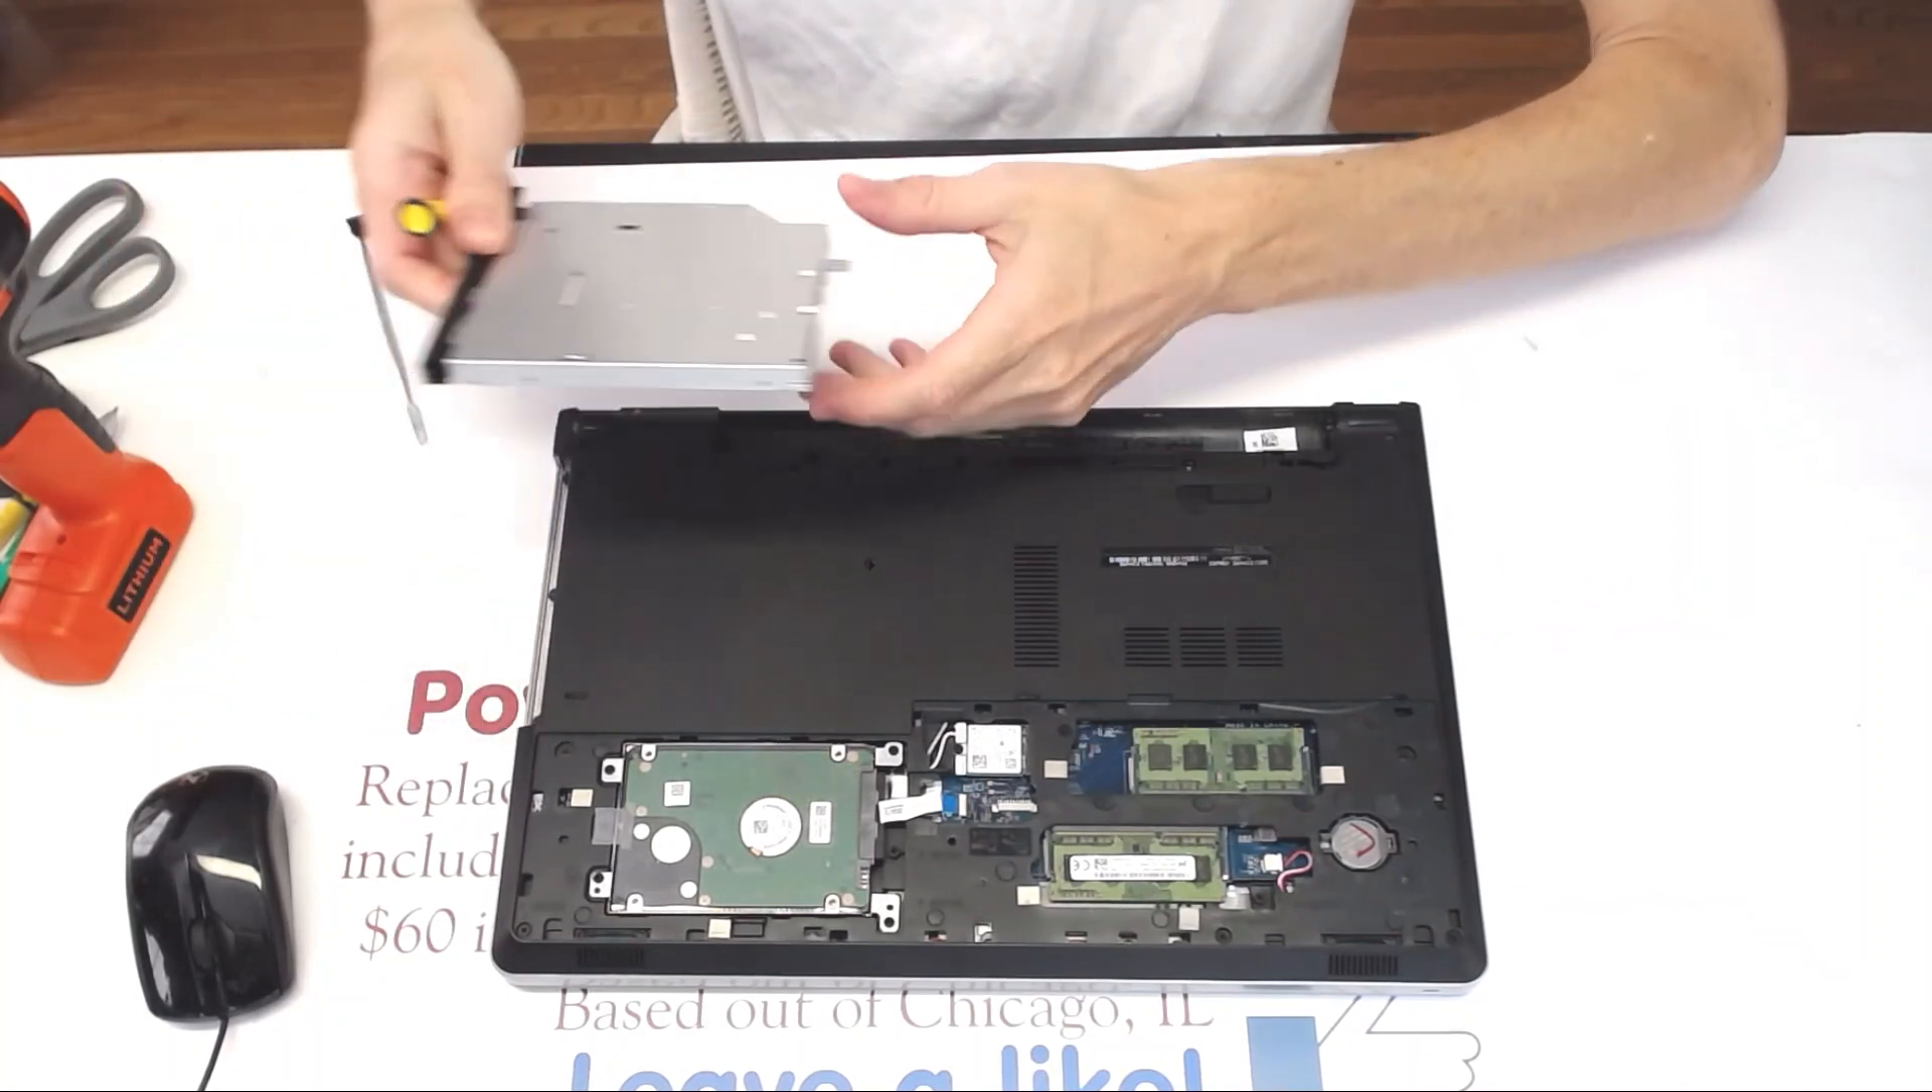So the CD-ROM is out.